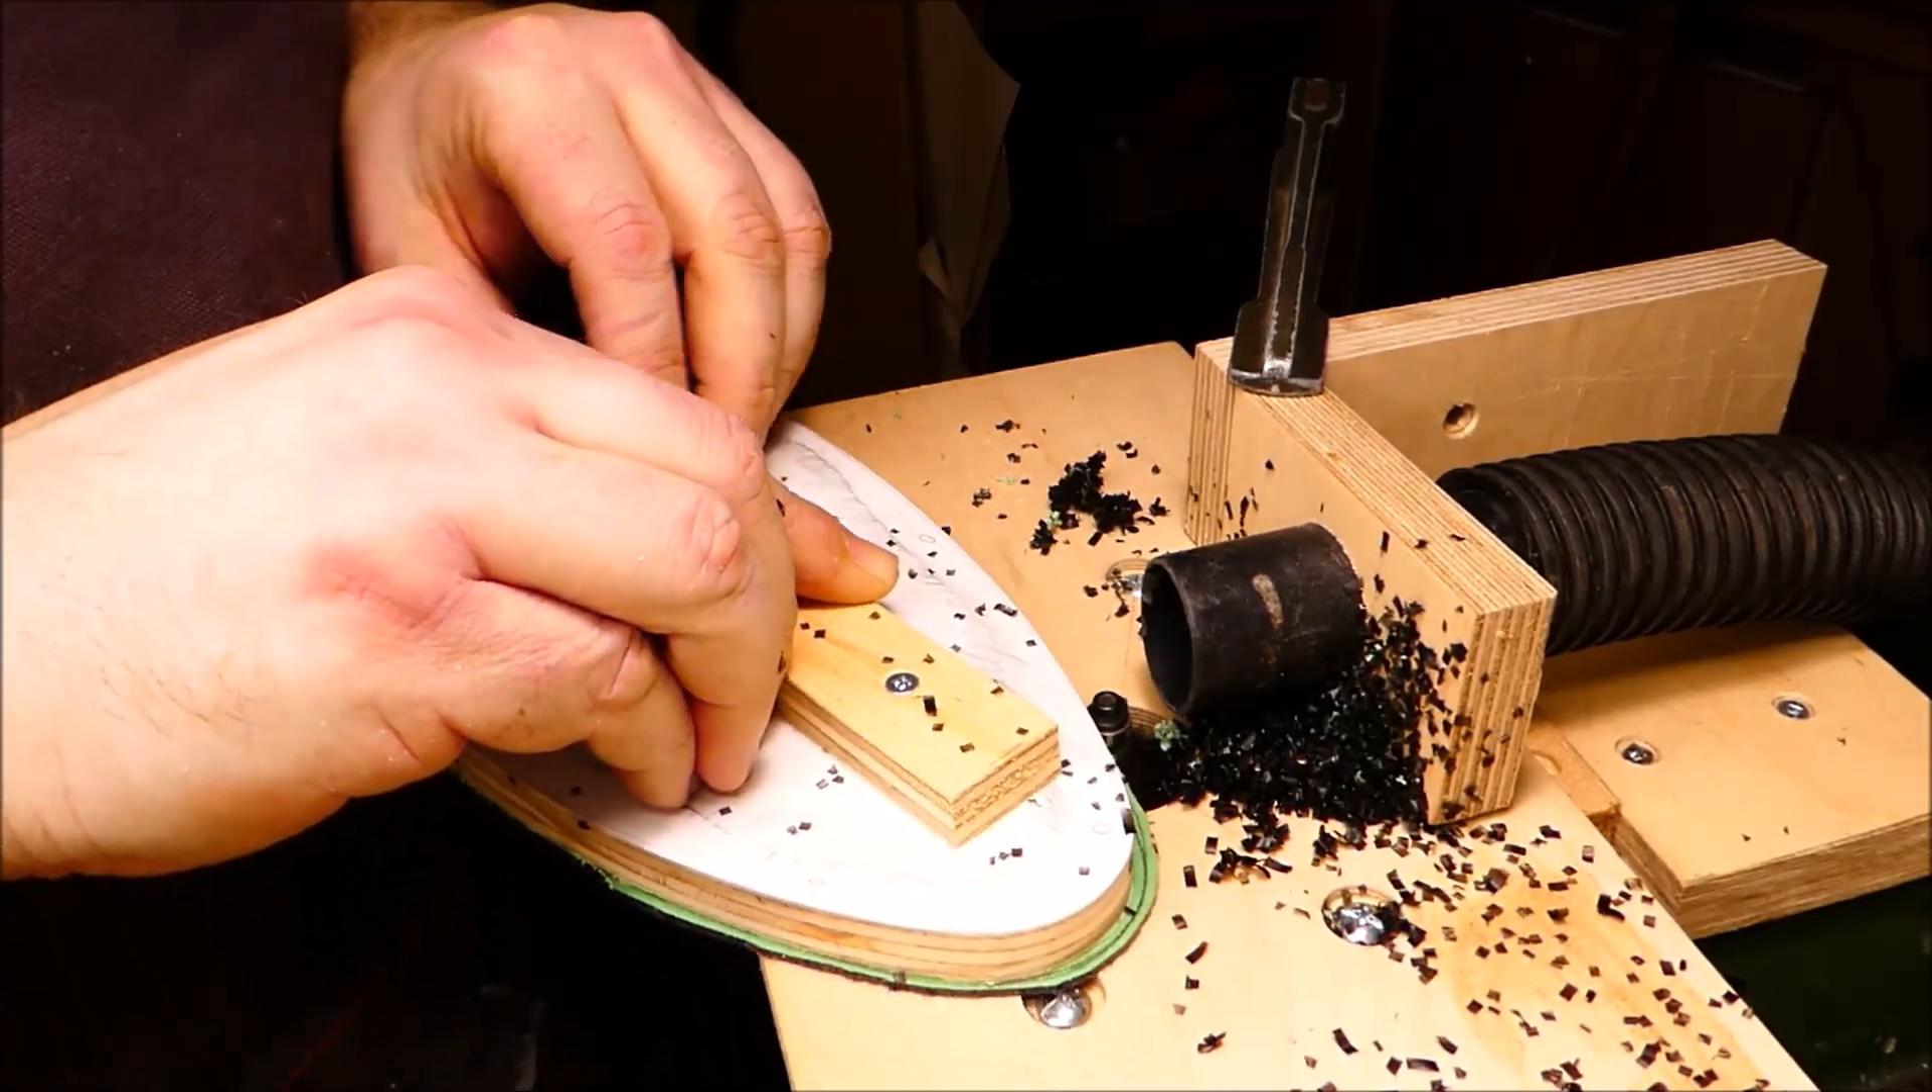You can see that I've added a handle on top here as well just to keep my fingers out of the way.